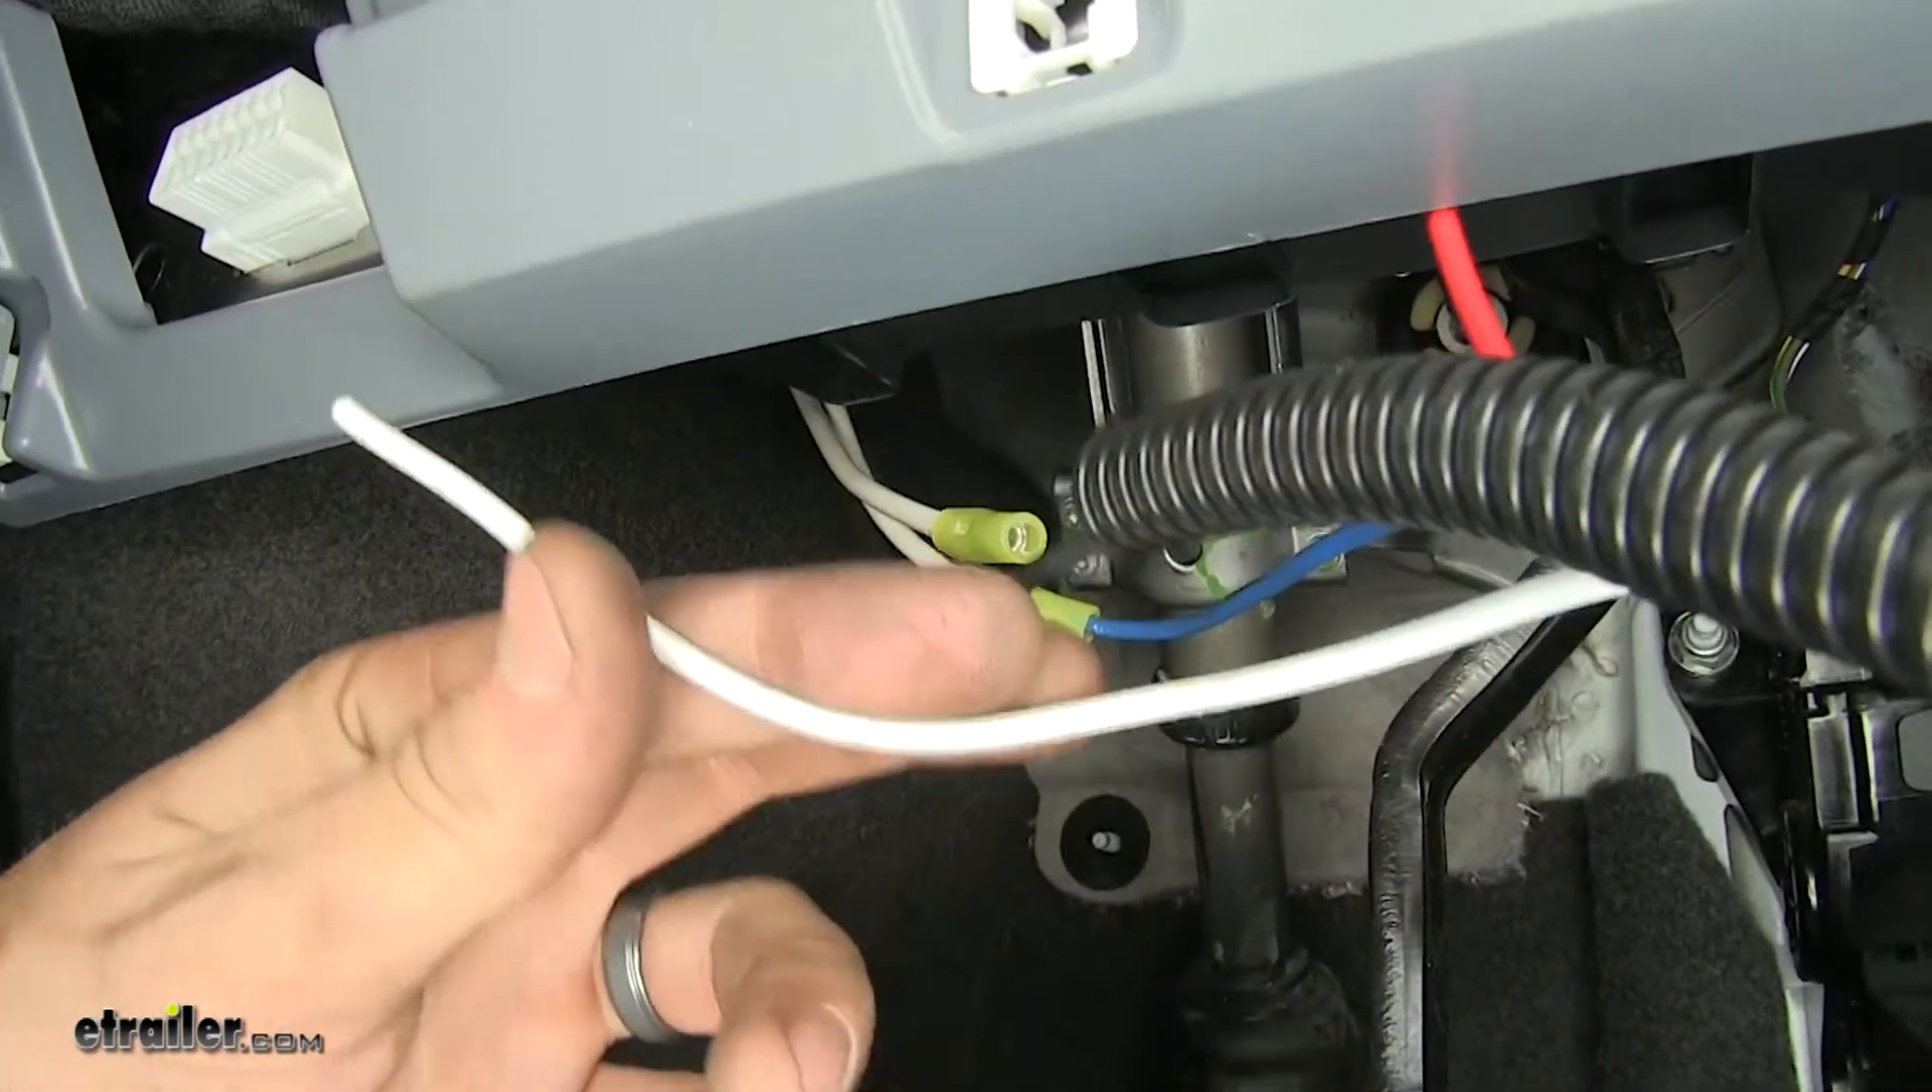And we have one final wire left on our brake controller adapter, the white wire.